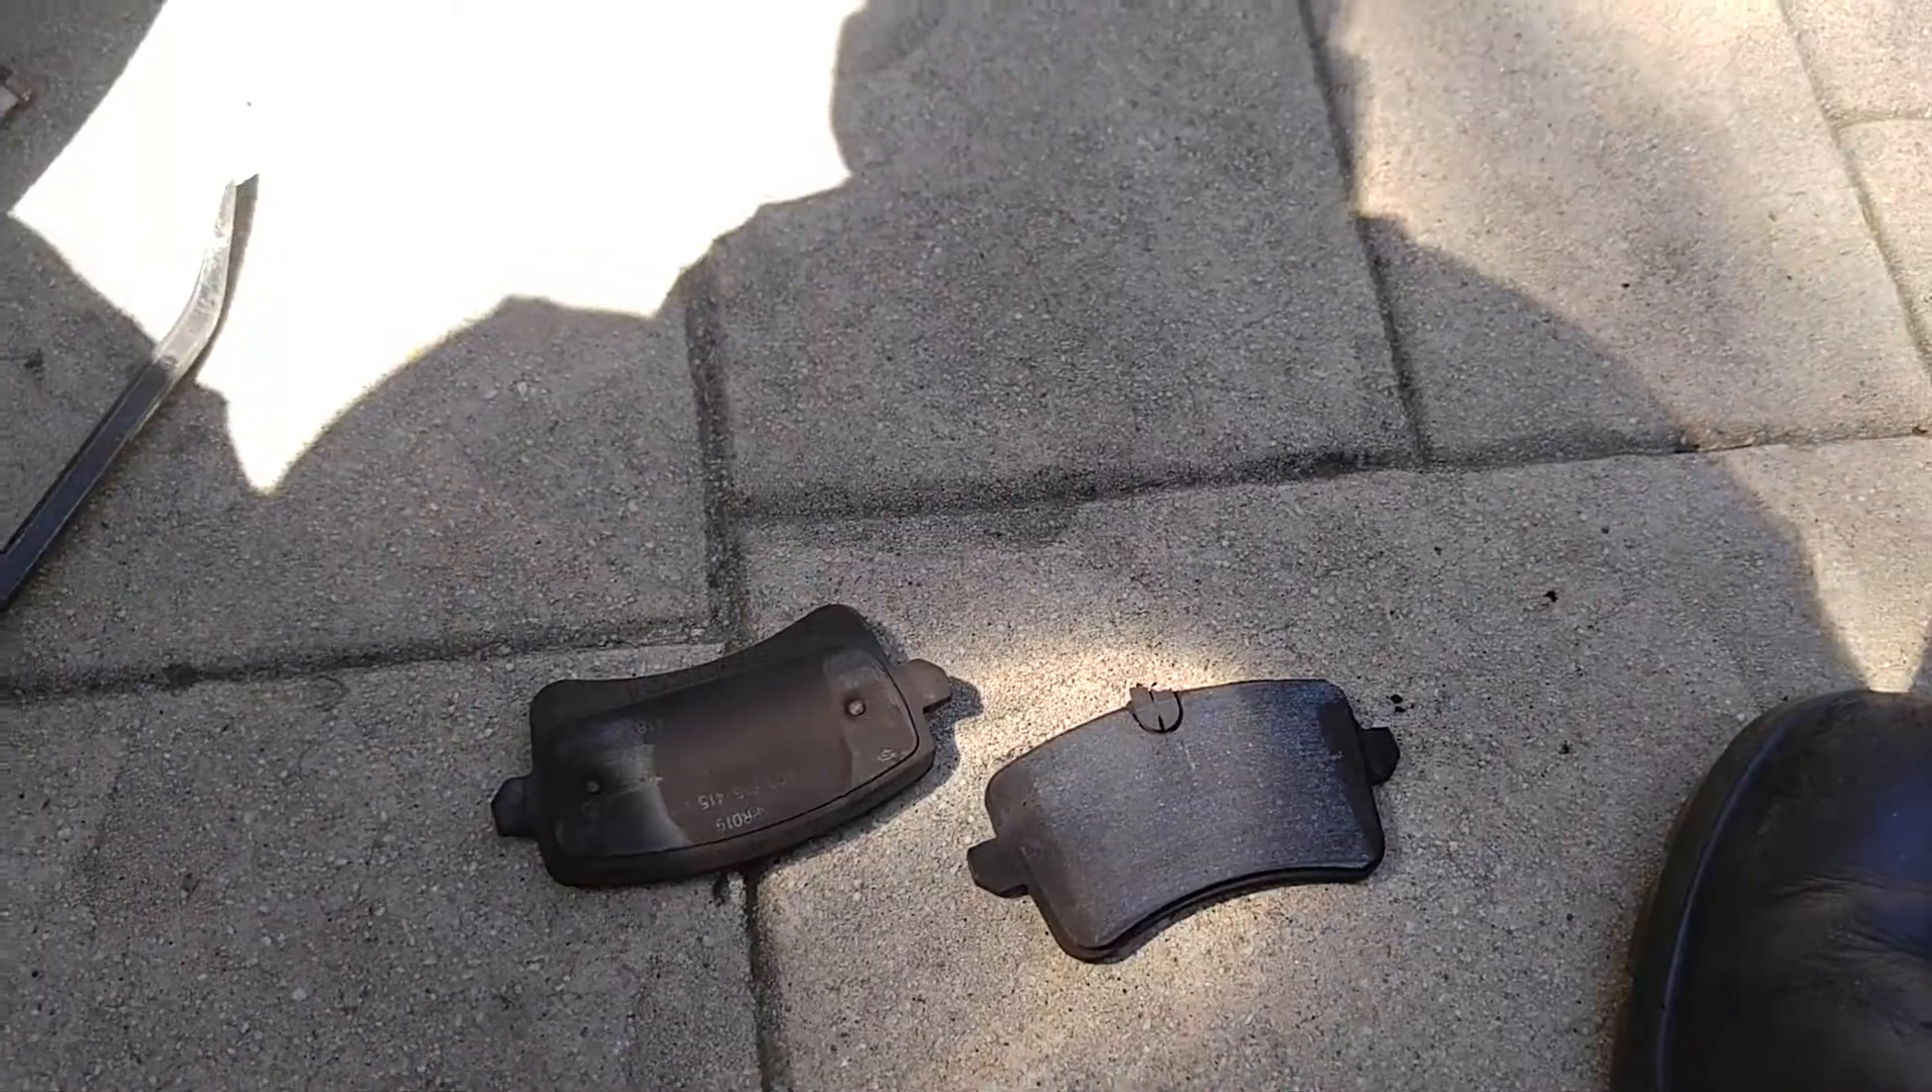All right old pads are out.